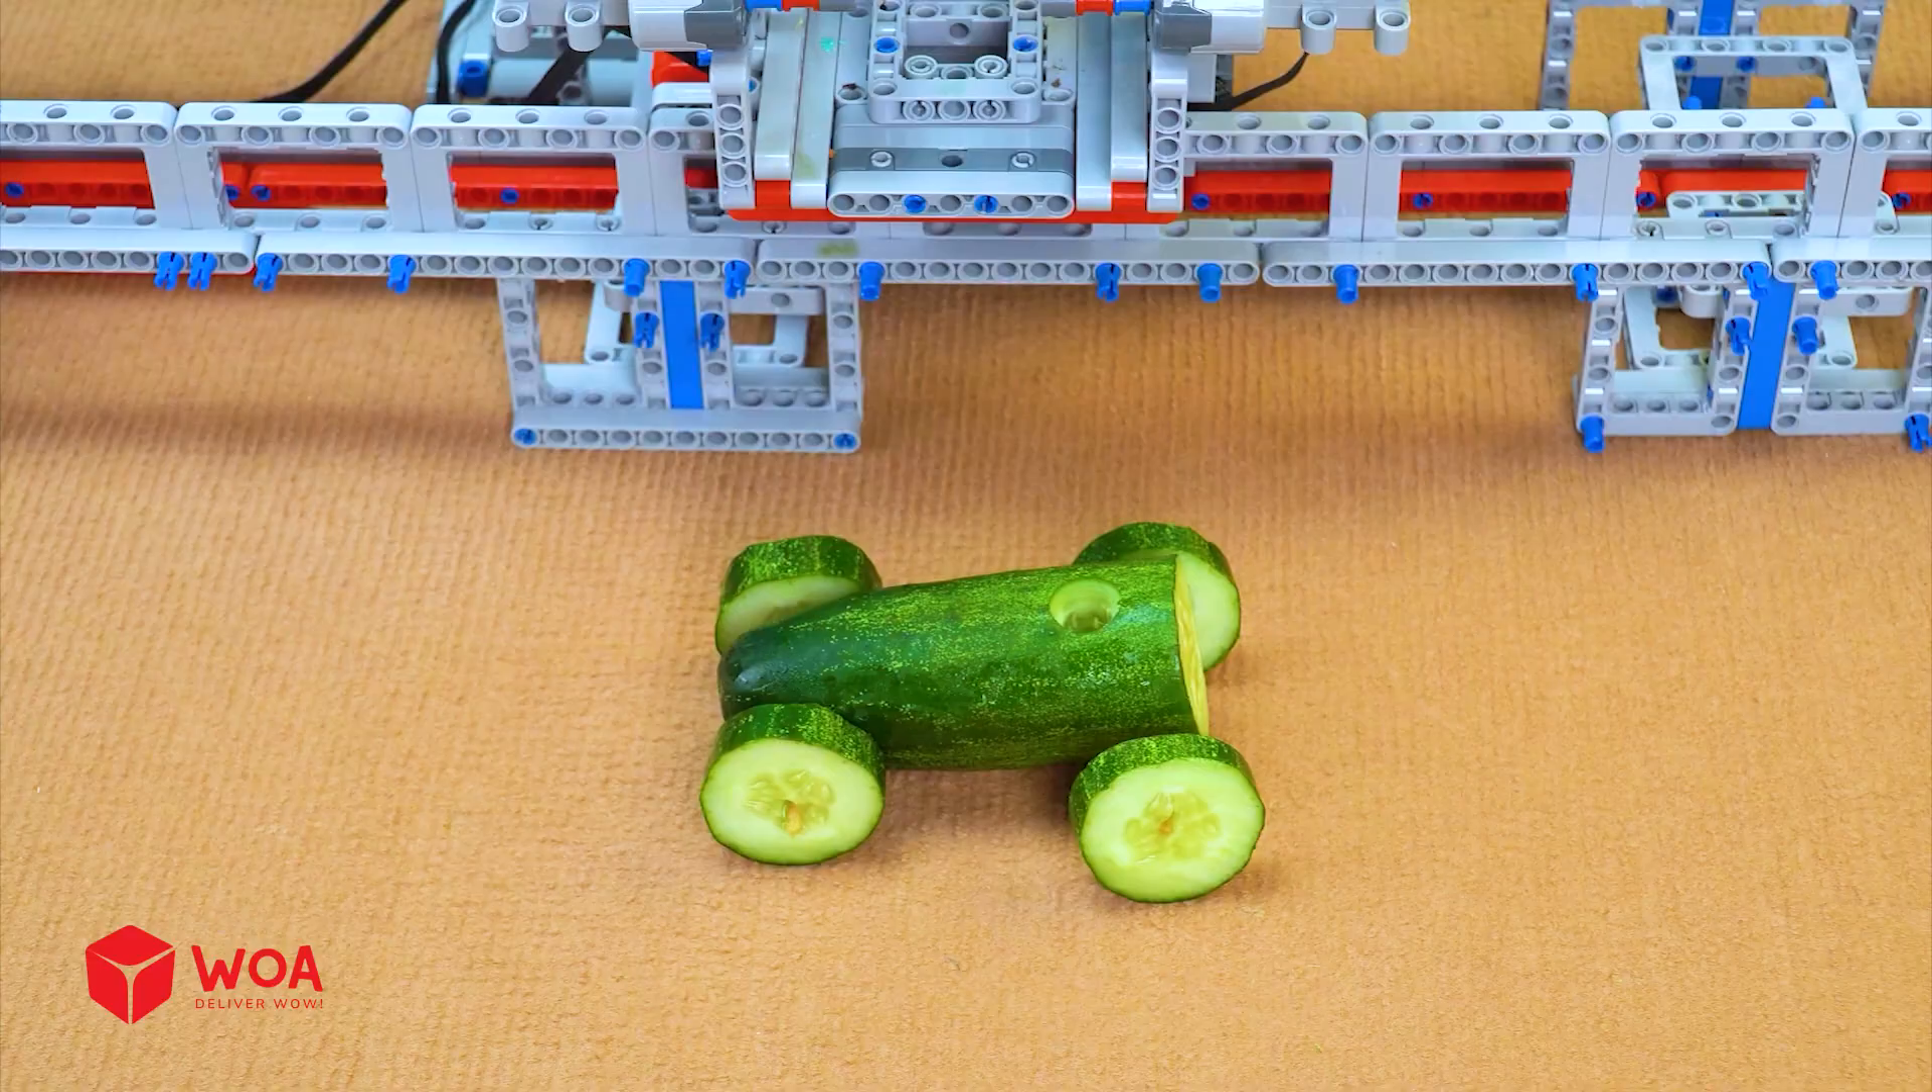Tadda, cucumber car is almost complete, but it still needs a steering wheel.